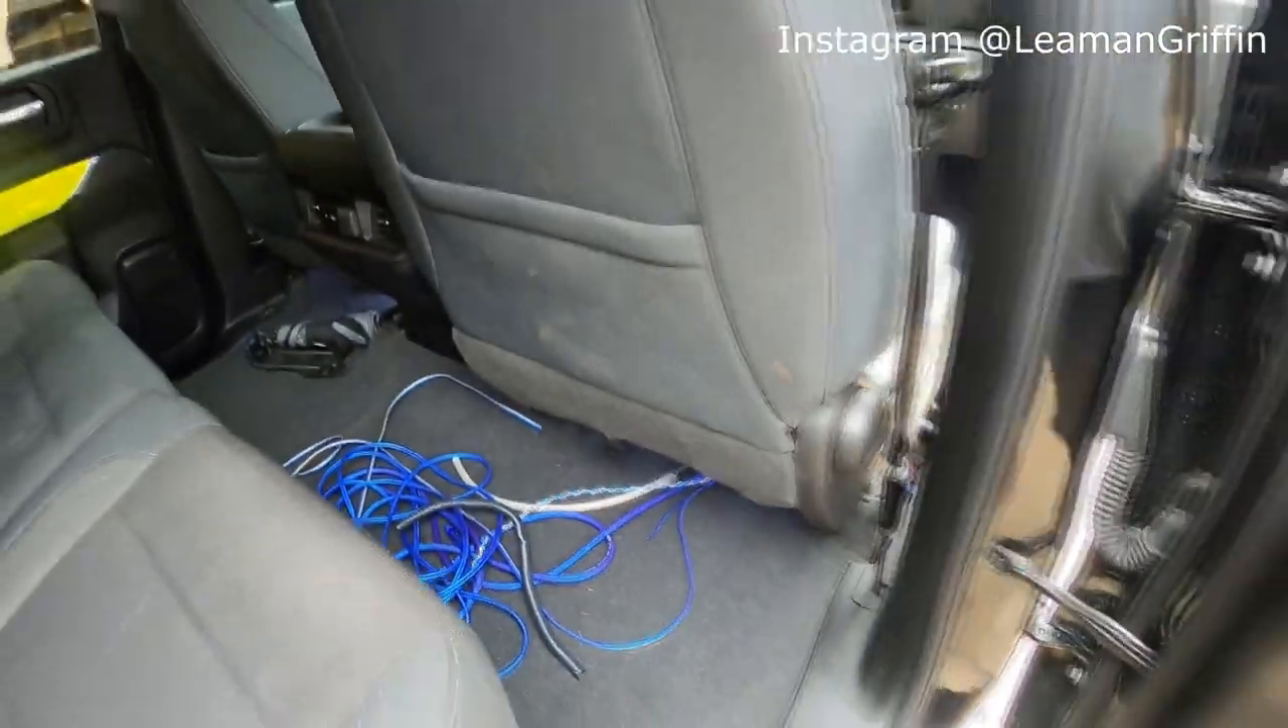All my wires coming out under my seat i've just got to terminate them.